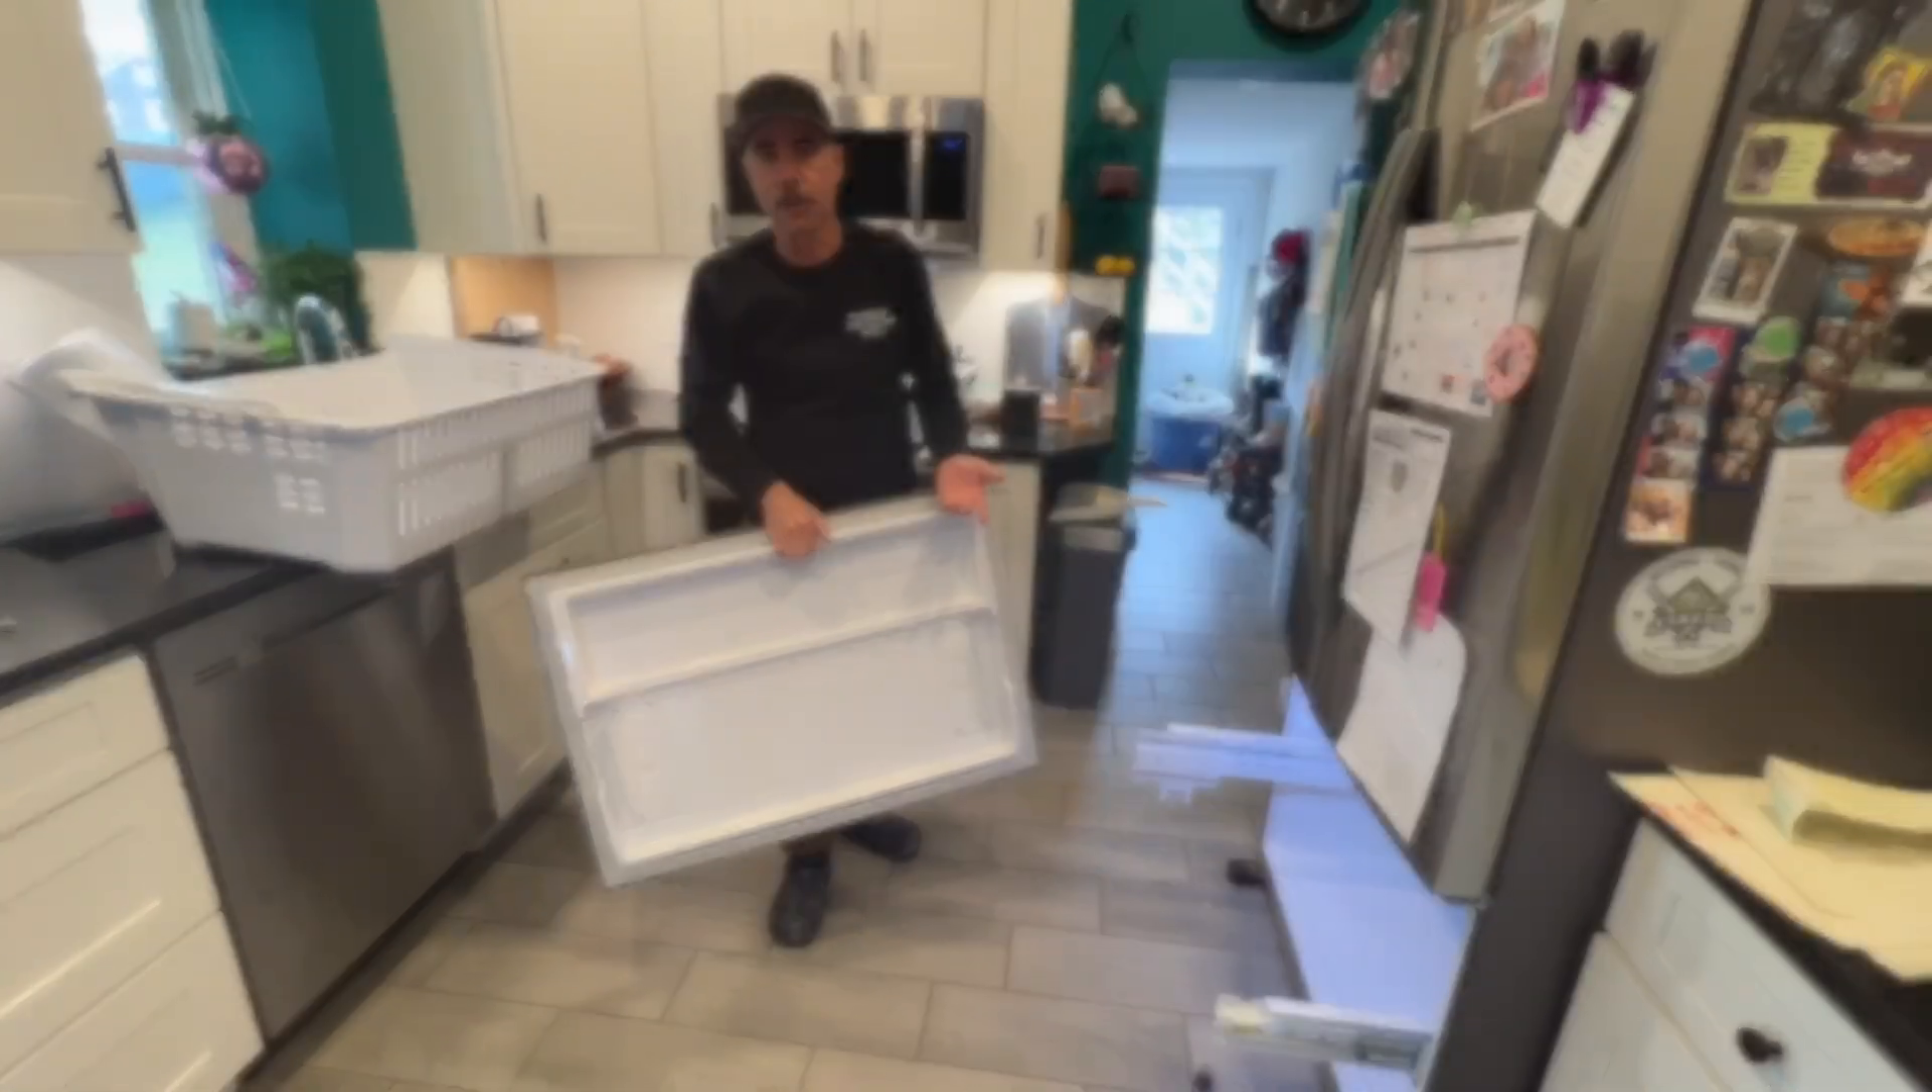So now we got the door off, right?